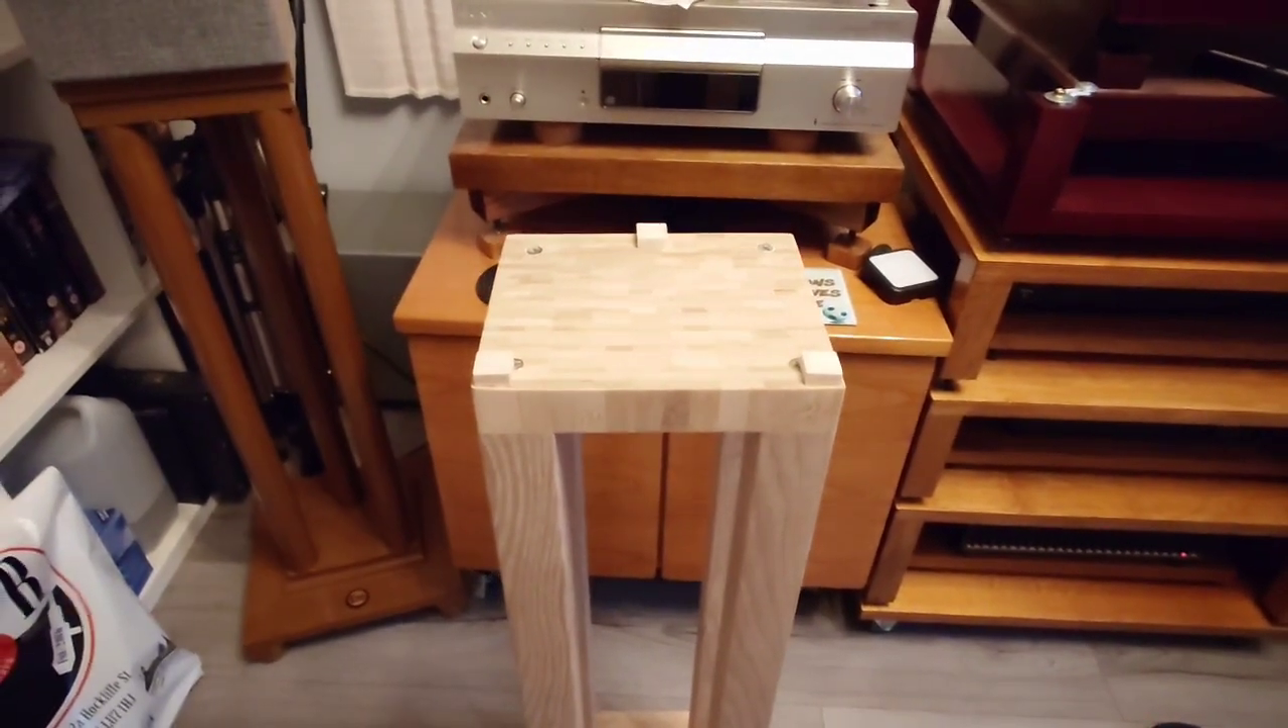Oh and also on the top plate there i've used some small bits of balsa wood on the corners.